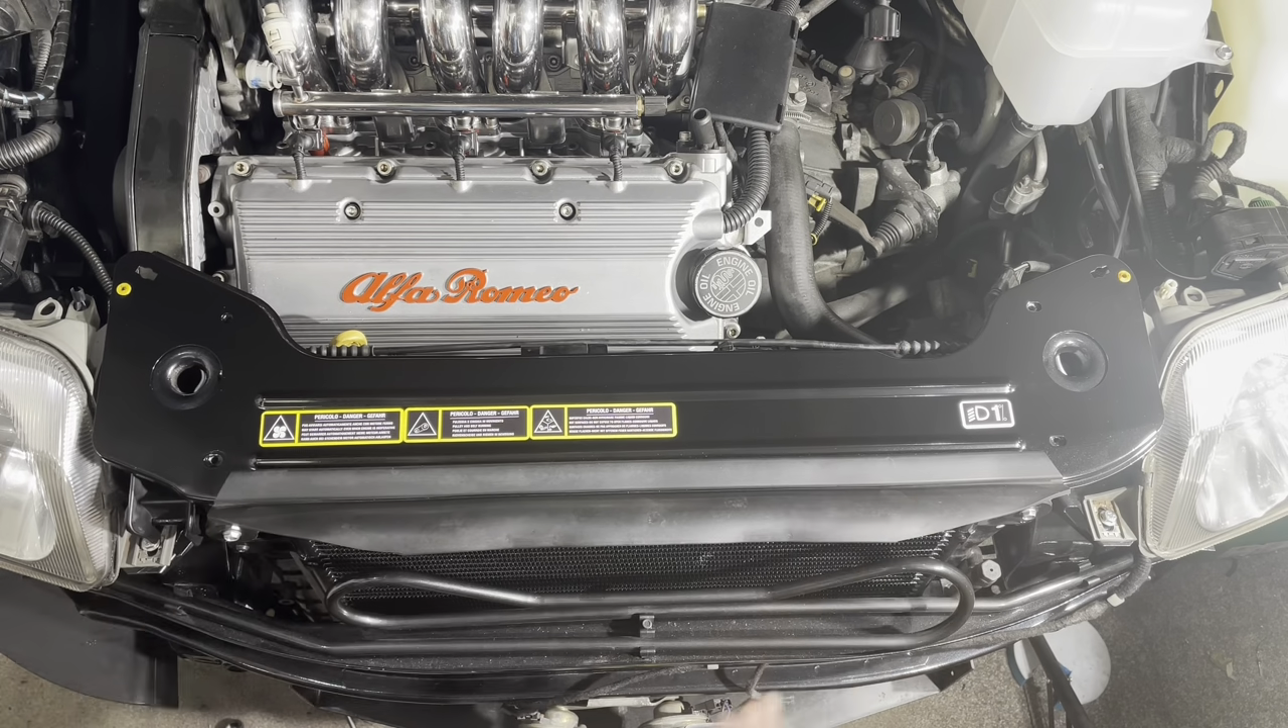On goes the freshly repainted slam panel, complete with all new stickers, and once again, stainless steel hardware.